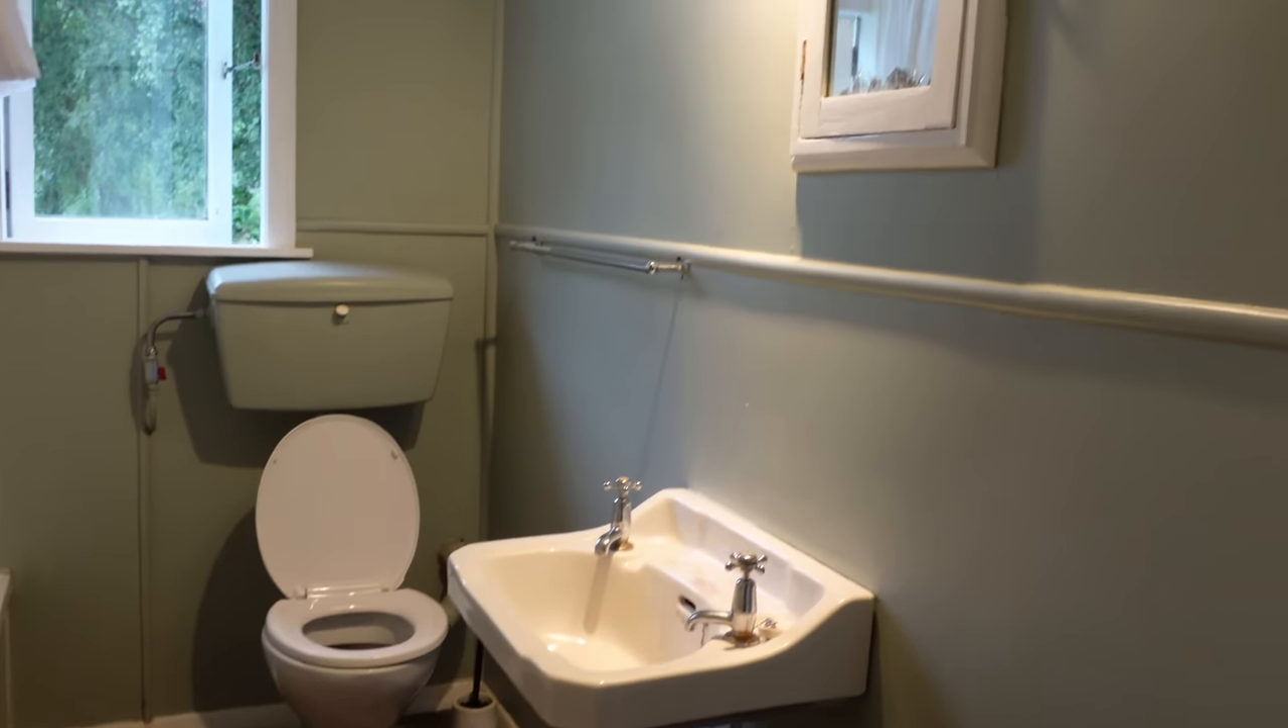The mirror above the sink are not lined up so you know you'll be standing at the sink and the mirror is like to the side.